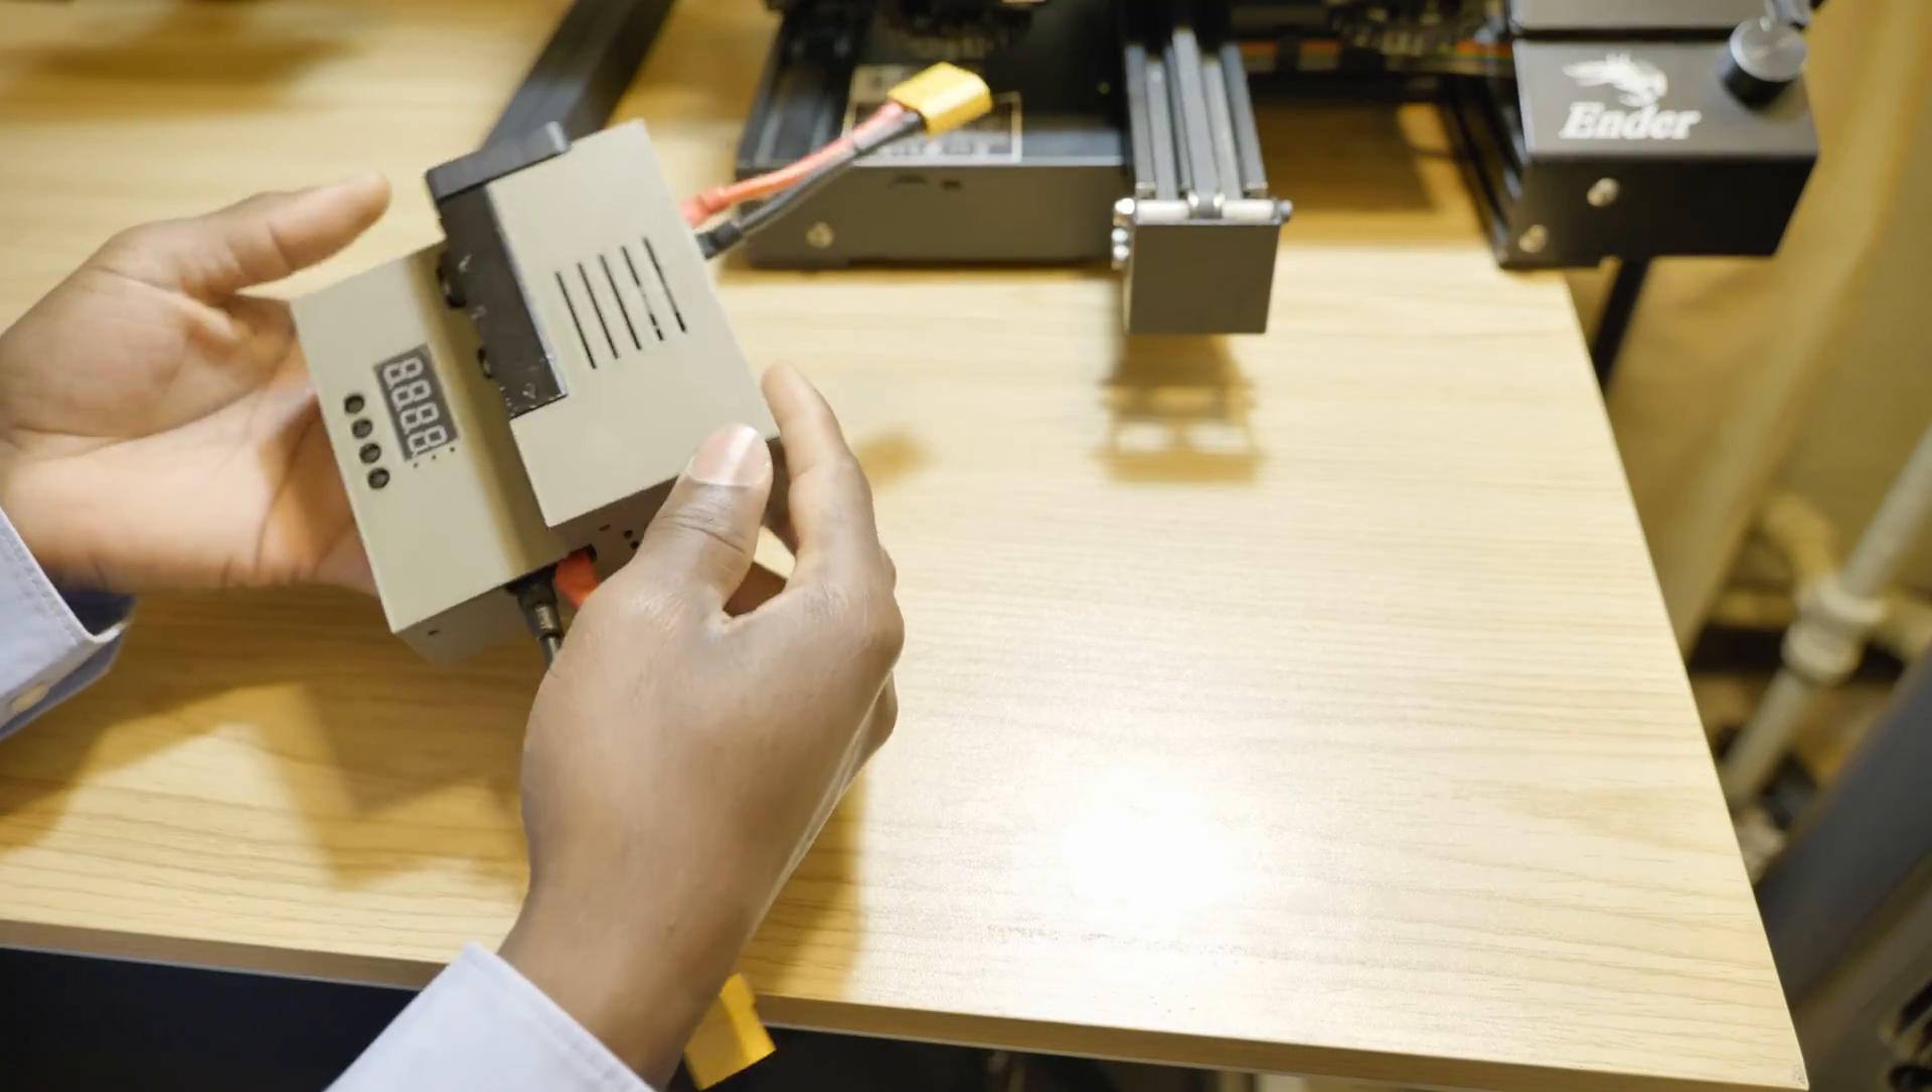The cutout for the screen and the buttons matches perfectly.